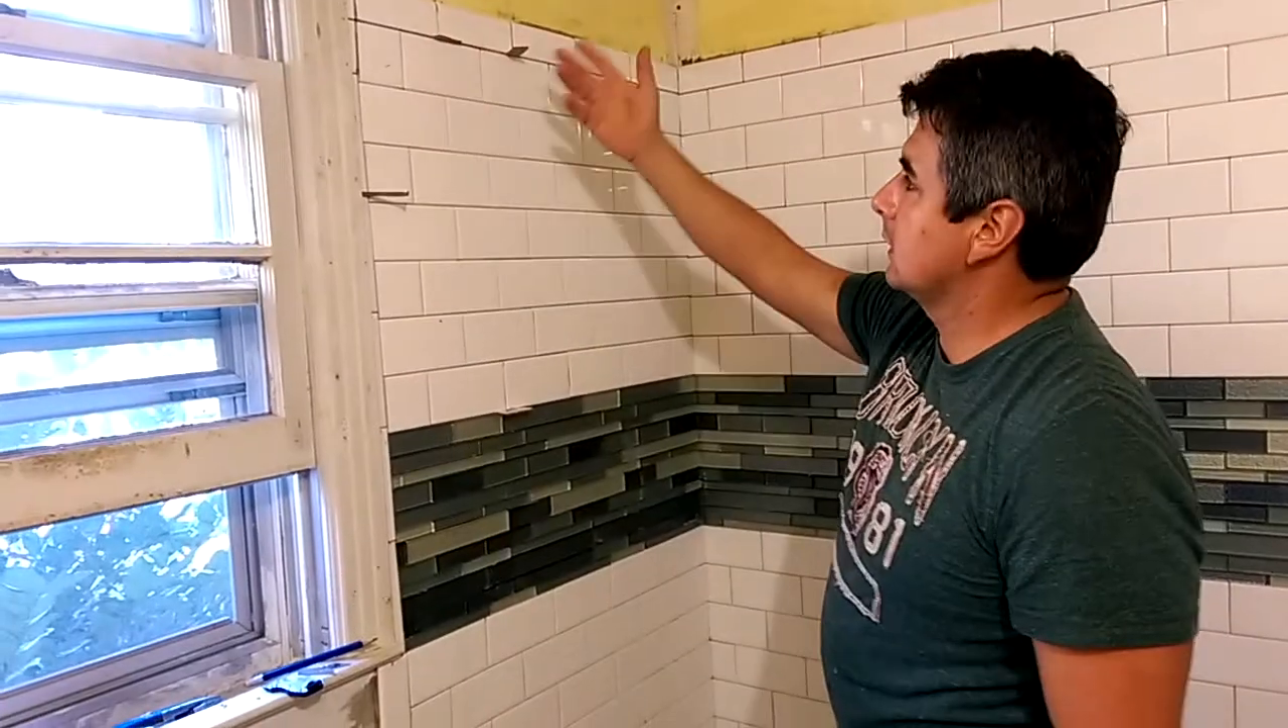Como pueden ver, esta área, estas paredes, pues ya la cerámica fue instalada.